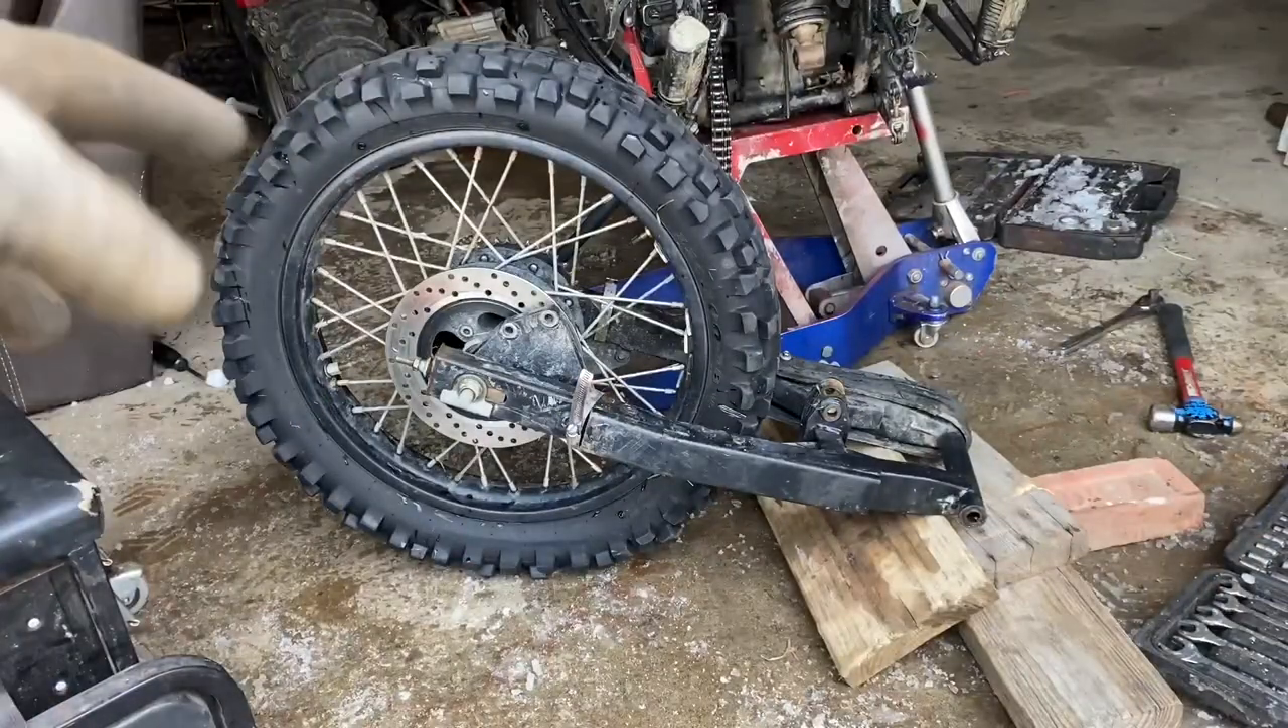So the swing arm is off the bike.